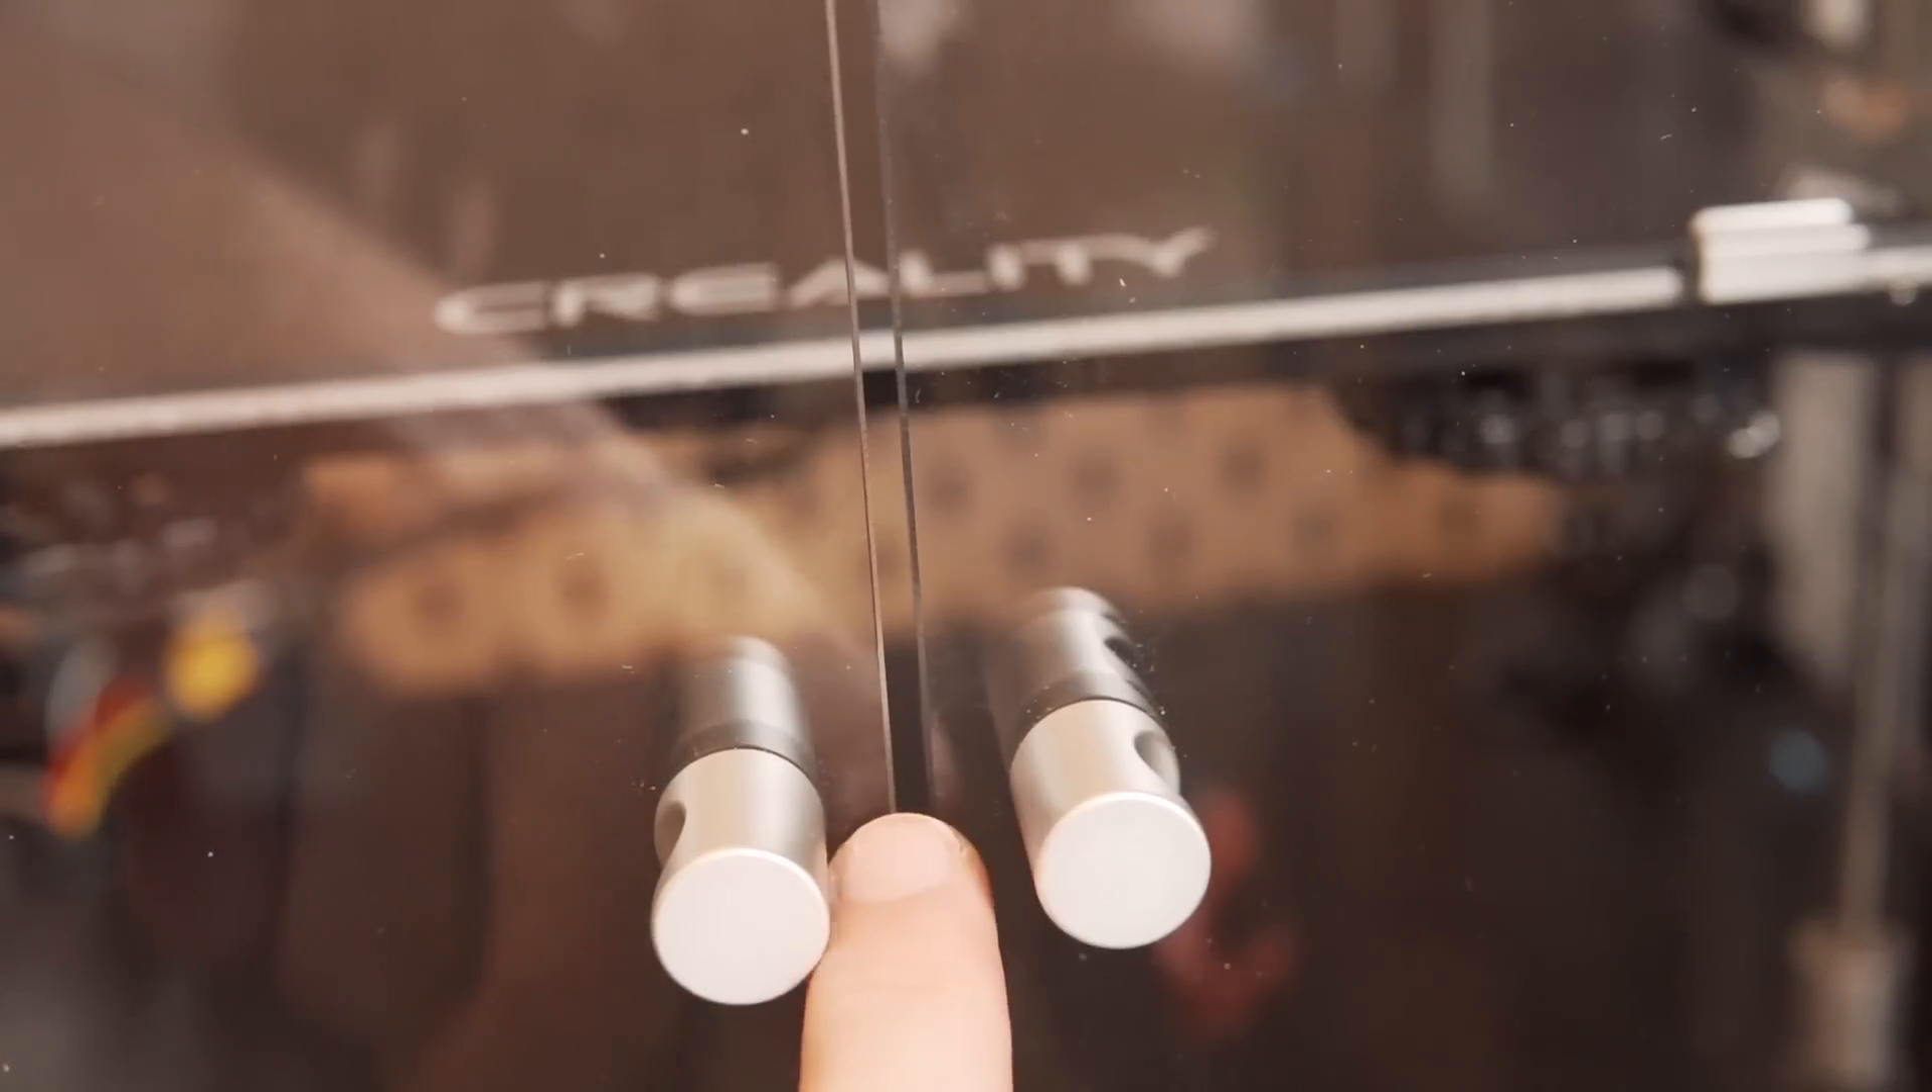I didn't mention it, but there is a gap in the front door that's sort of large.